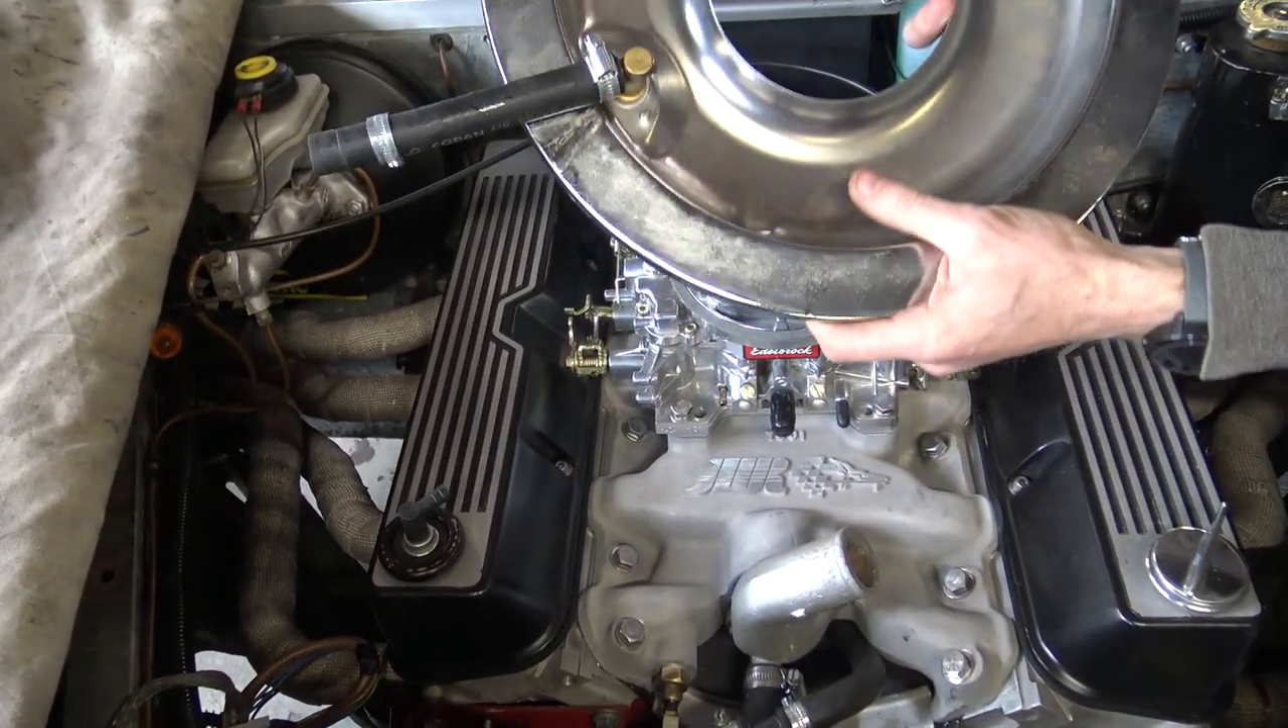So in terms of actually installing a carburetor, we're done with exception of the air cleaner.